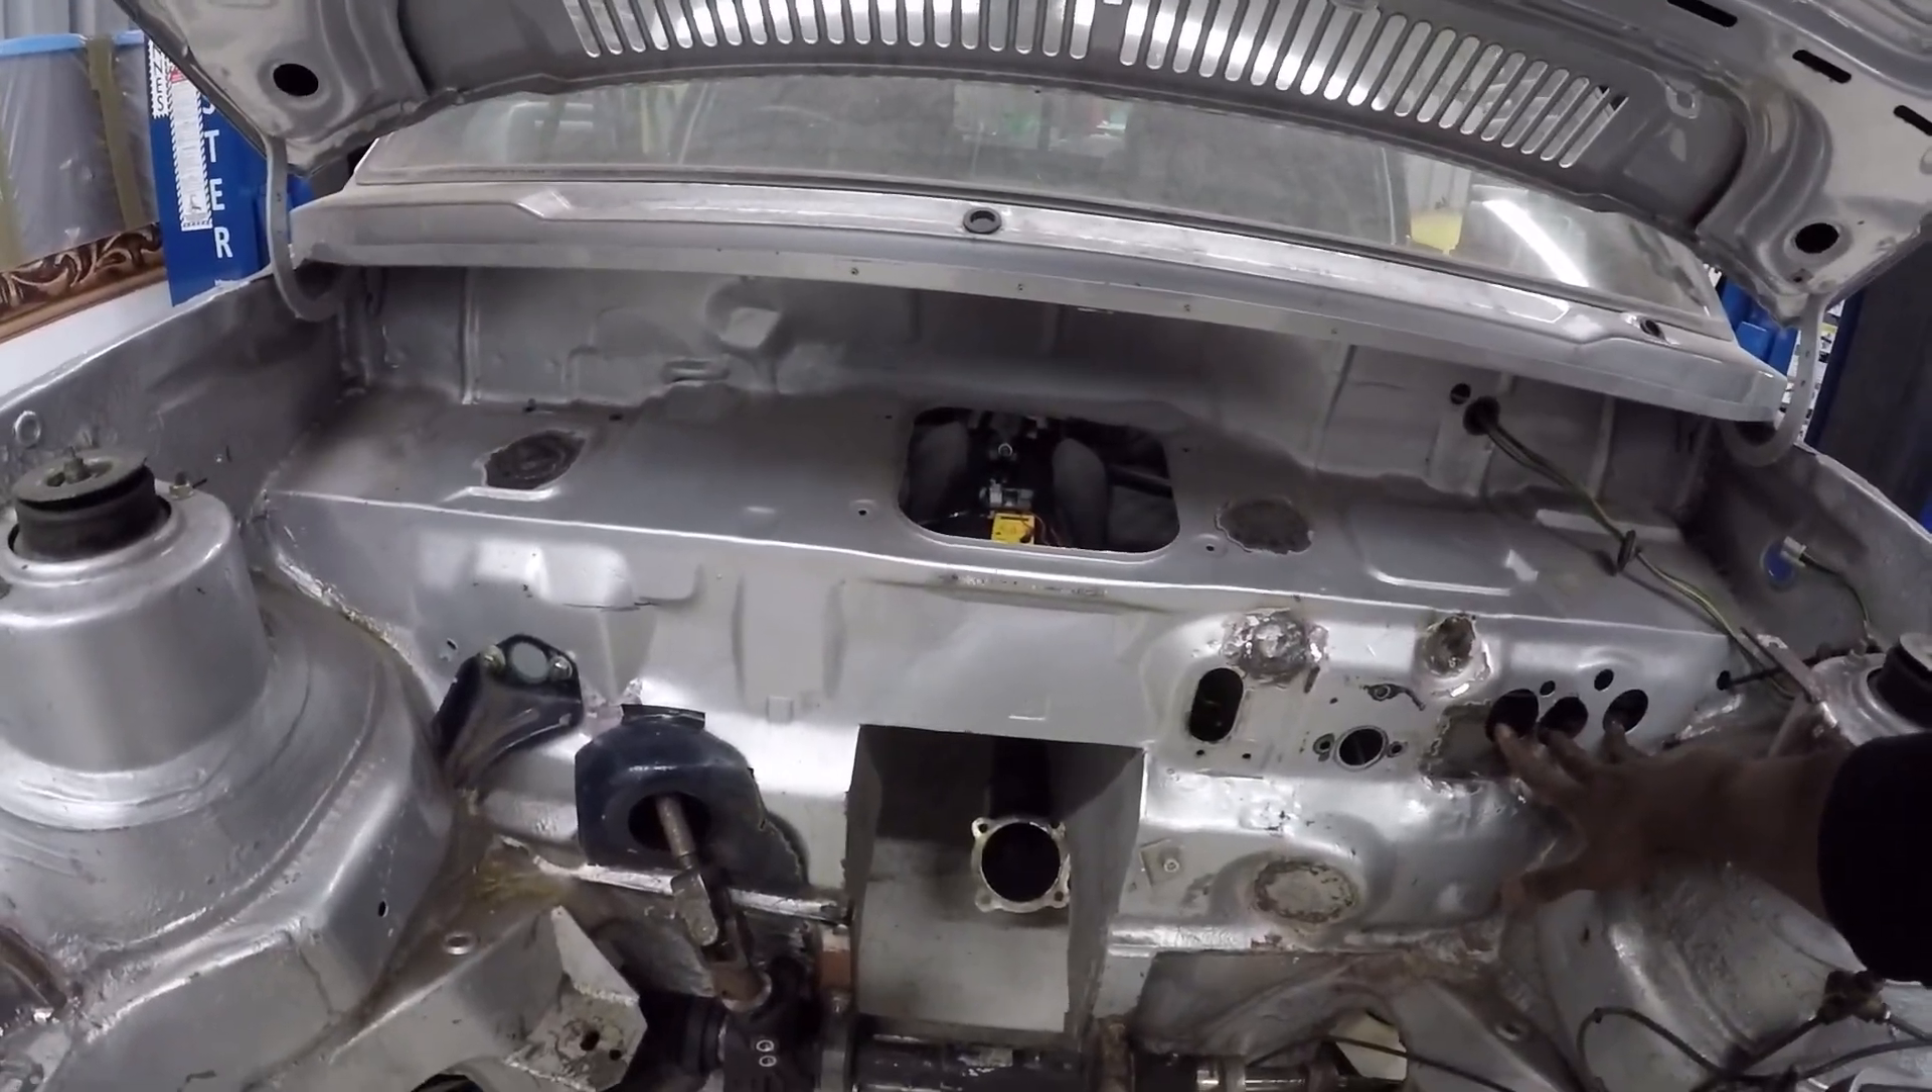So now i've got just these three three holes for the loom that needs to be blanked.